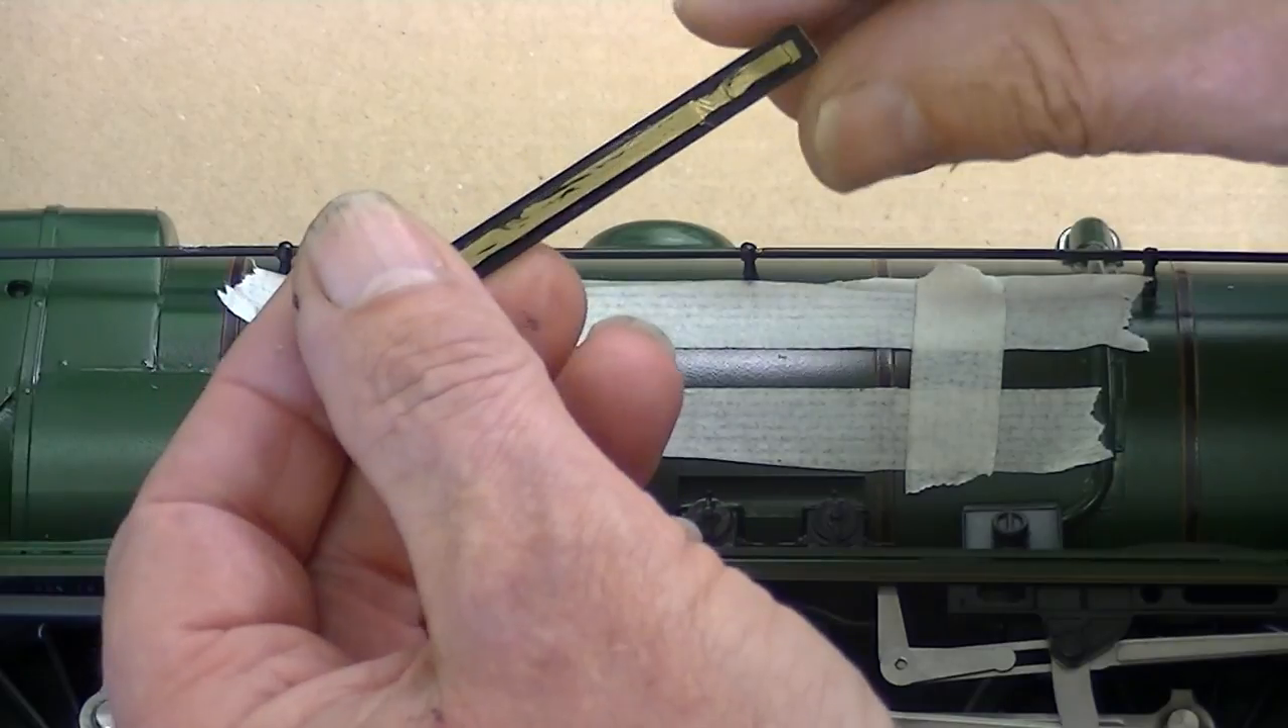The sign is not stuck on yet. You can see this is the part that's going to get stuck.